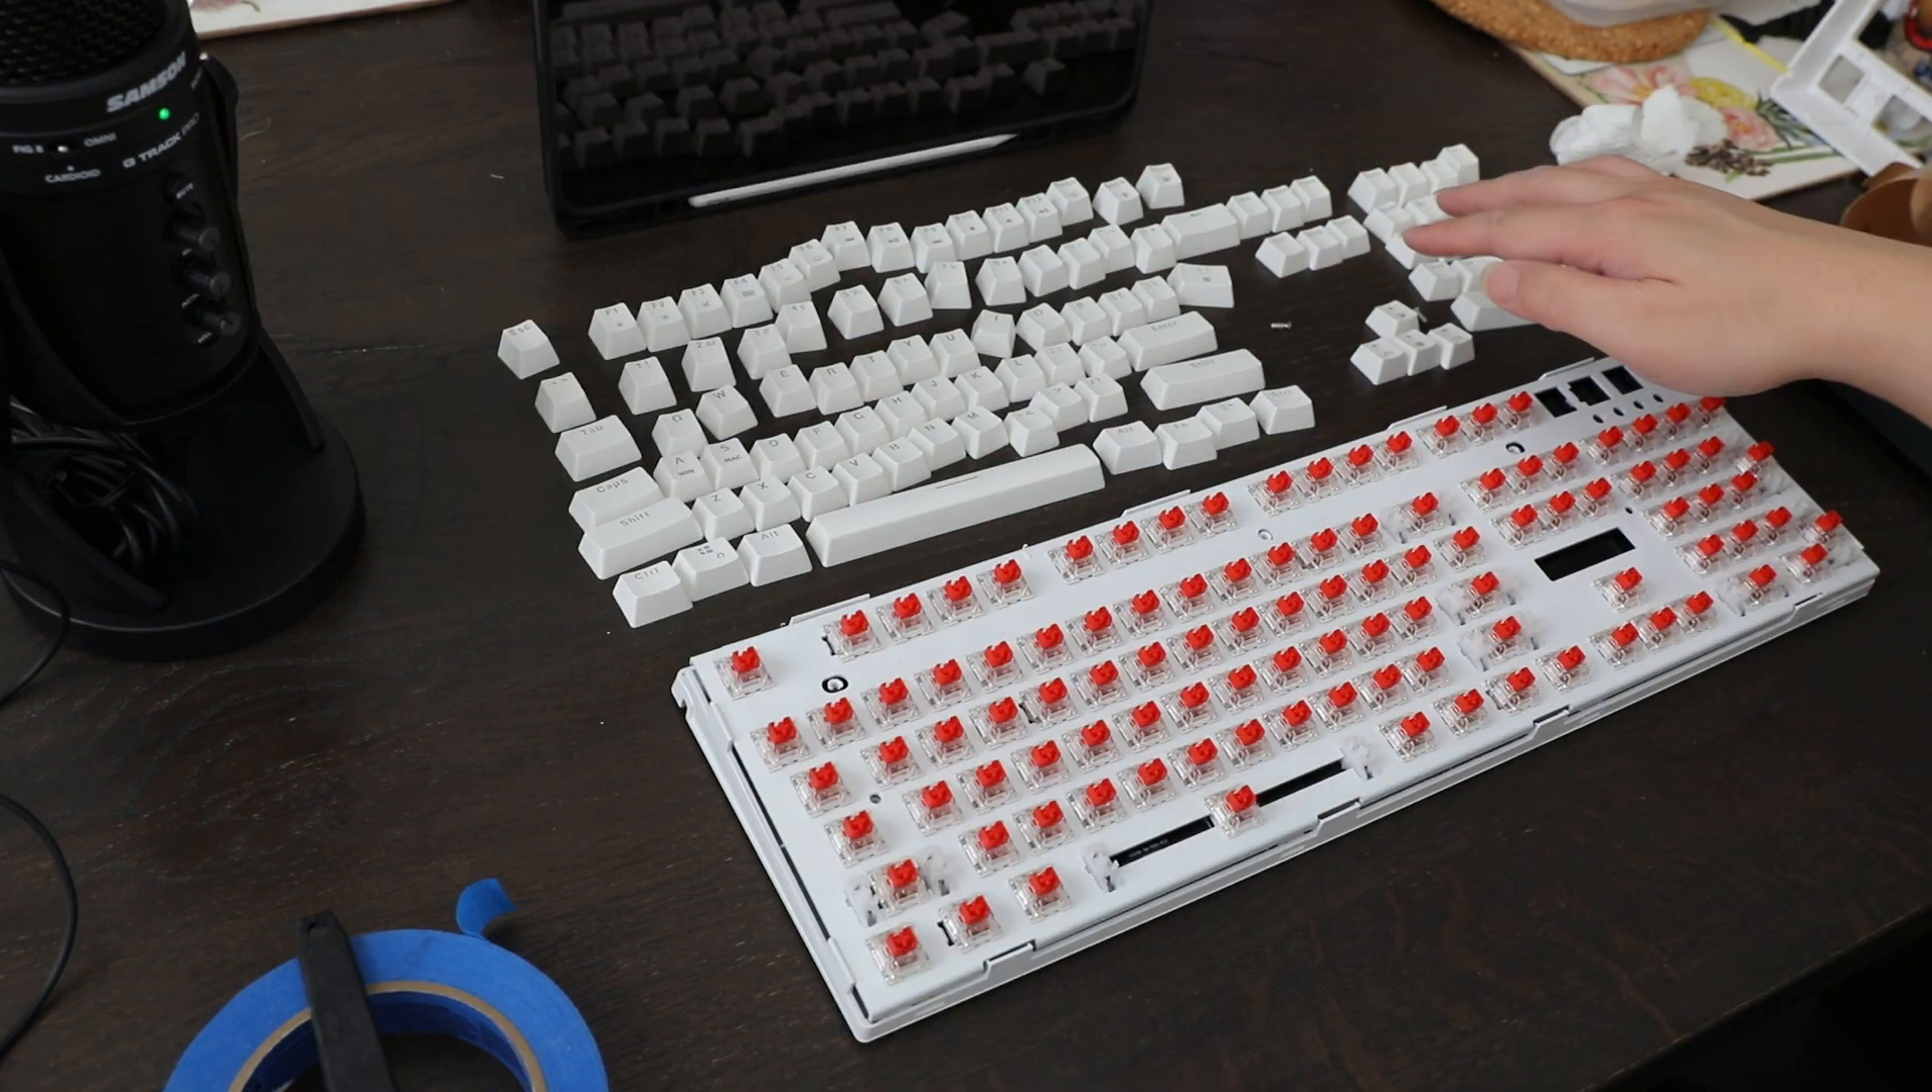Okay so I've removed all the keycaps.